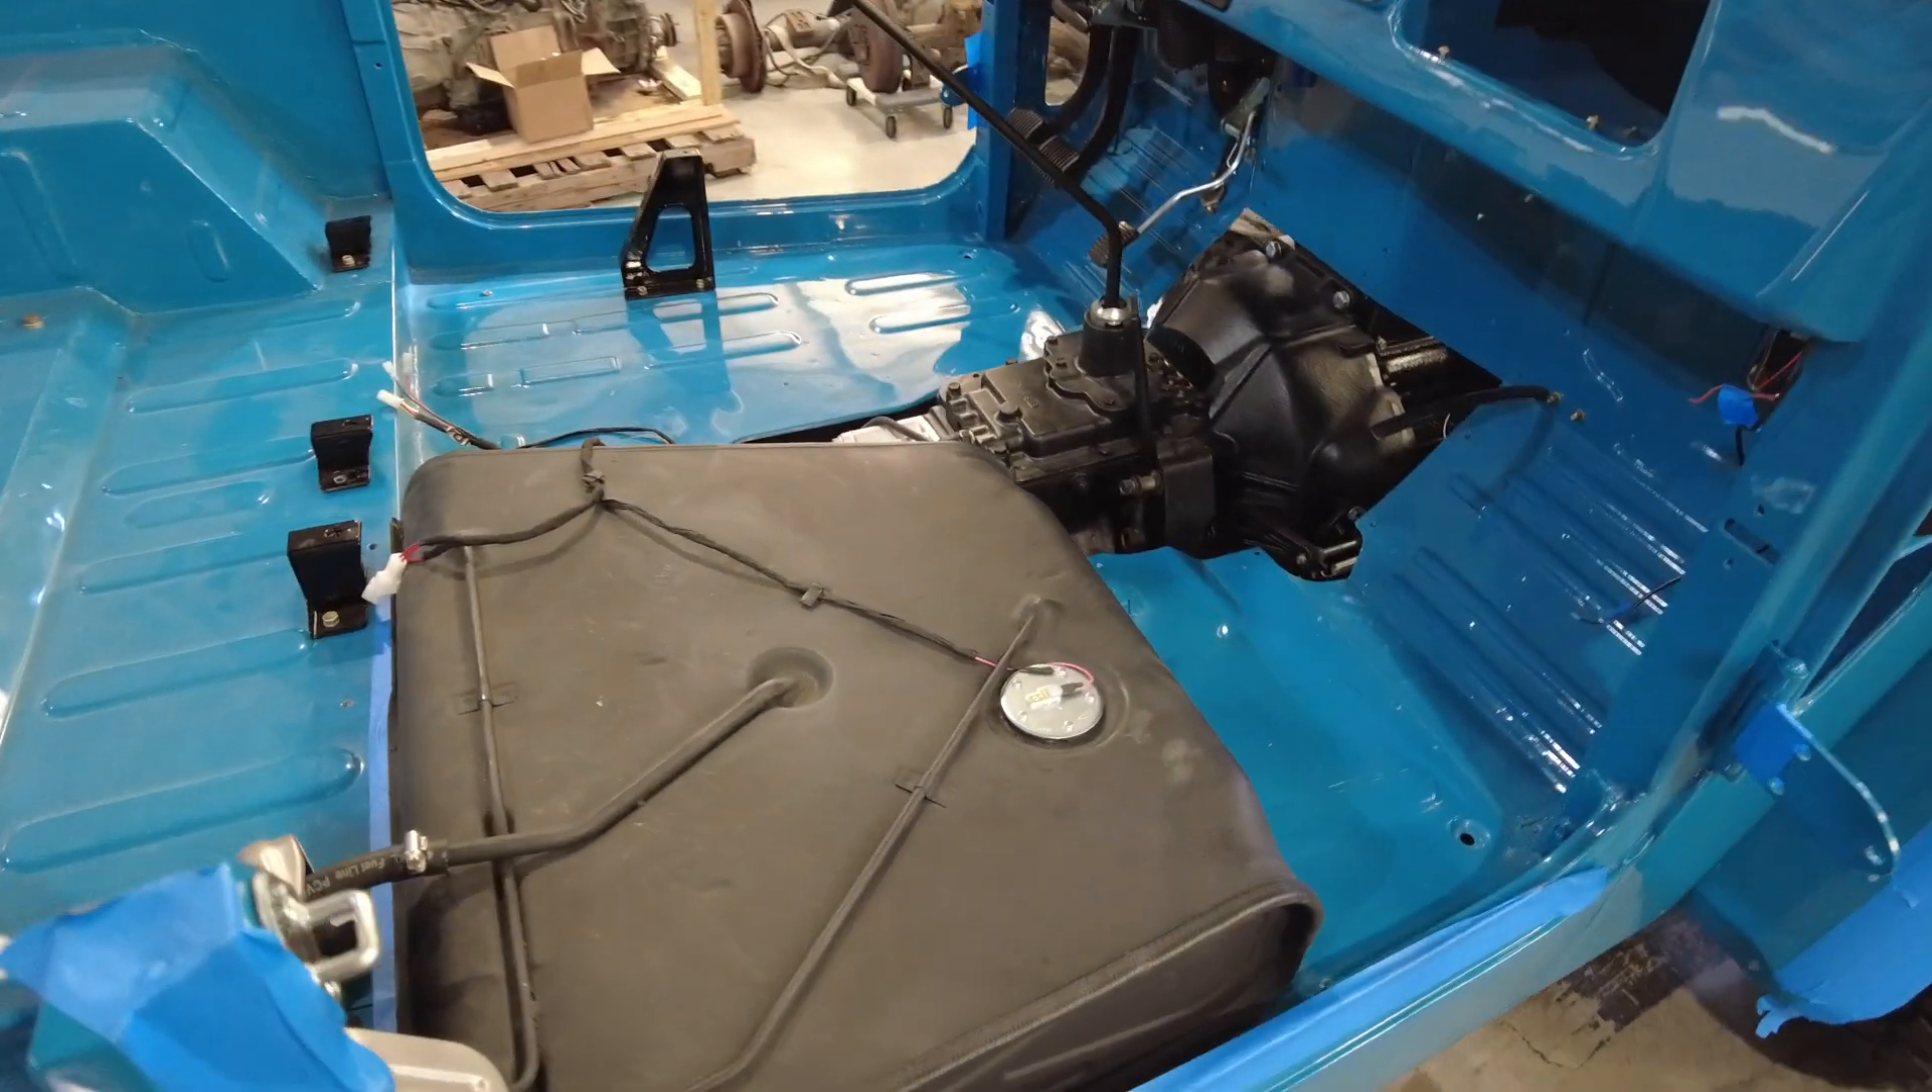We've got some of the interior done waiting on transmission tunnel waiting on a gas tank cover.